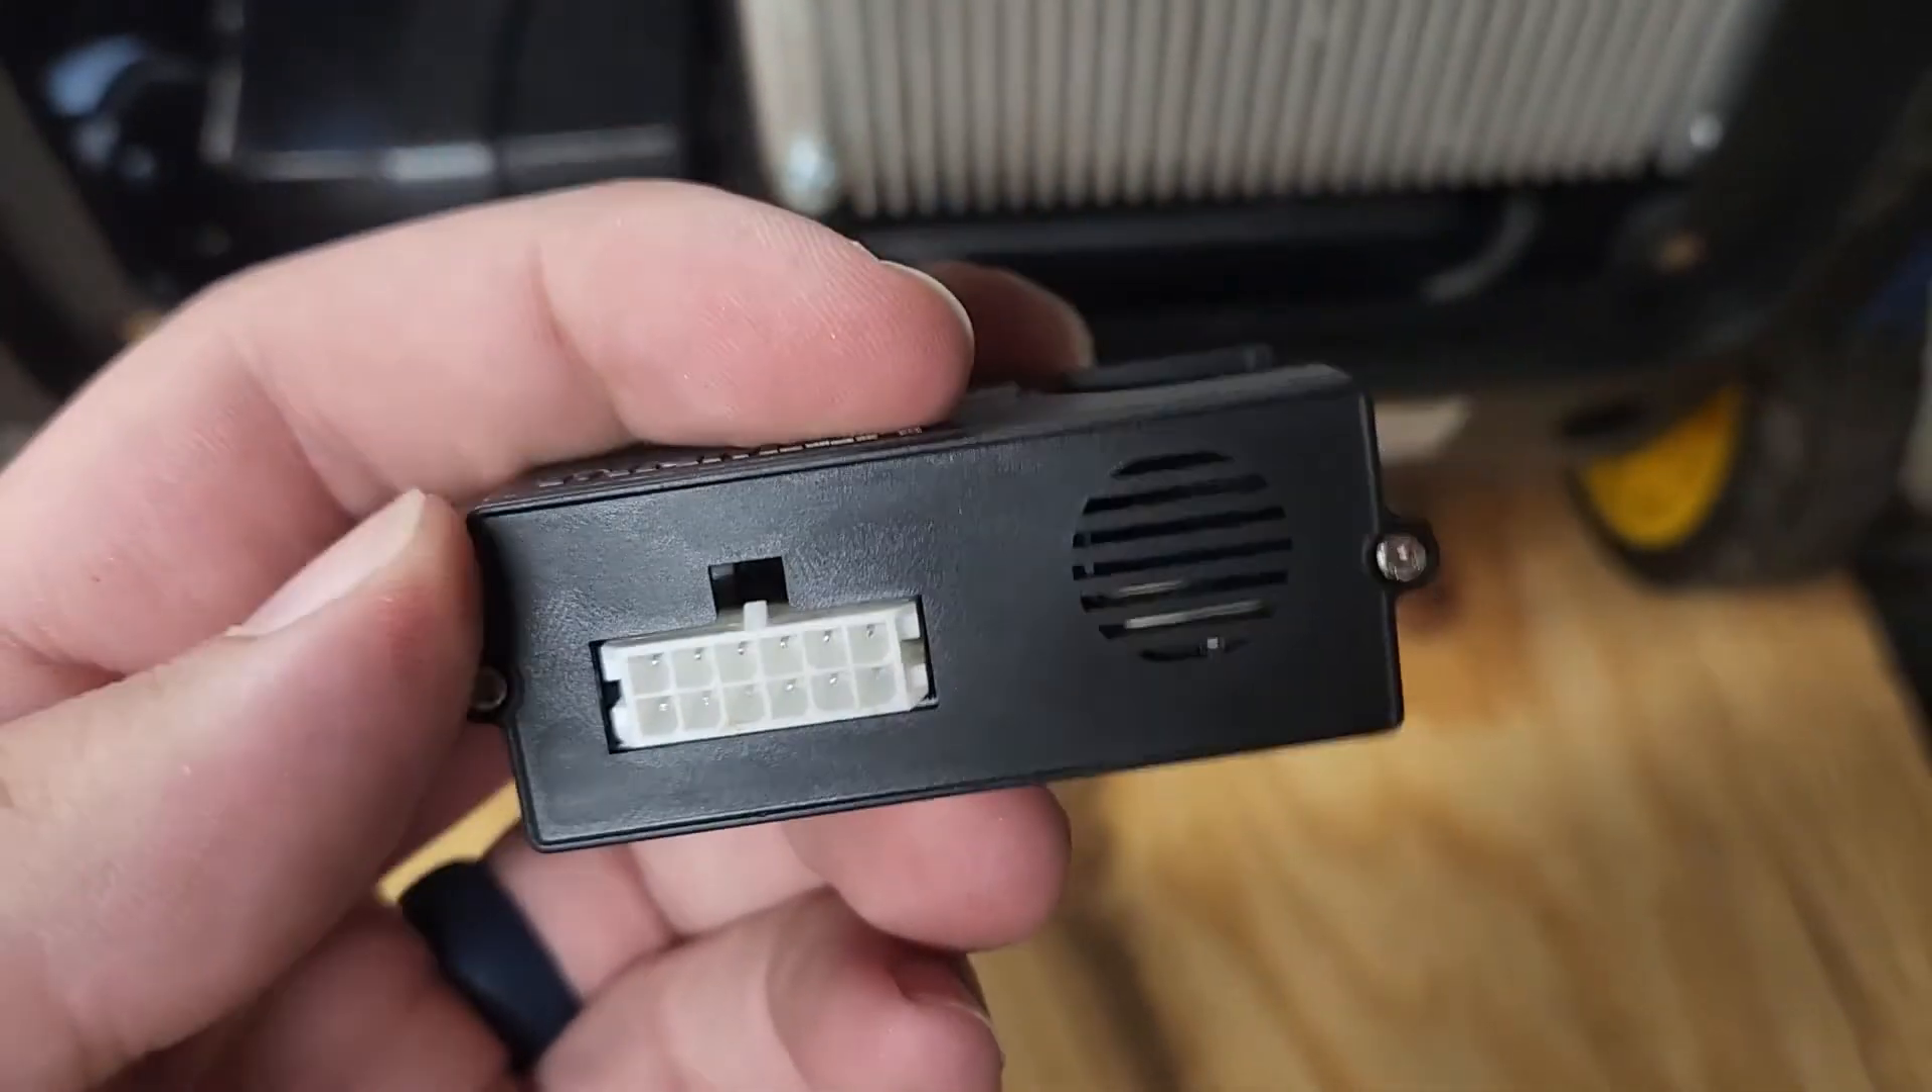You could put tape over these vents, but if you look close, you'll see there are also gaps around the white plug that could leak CO into the module.